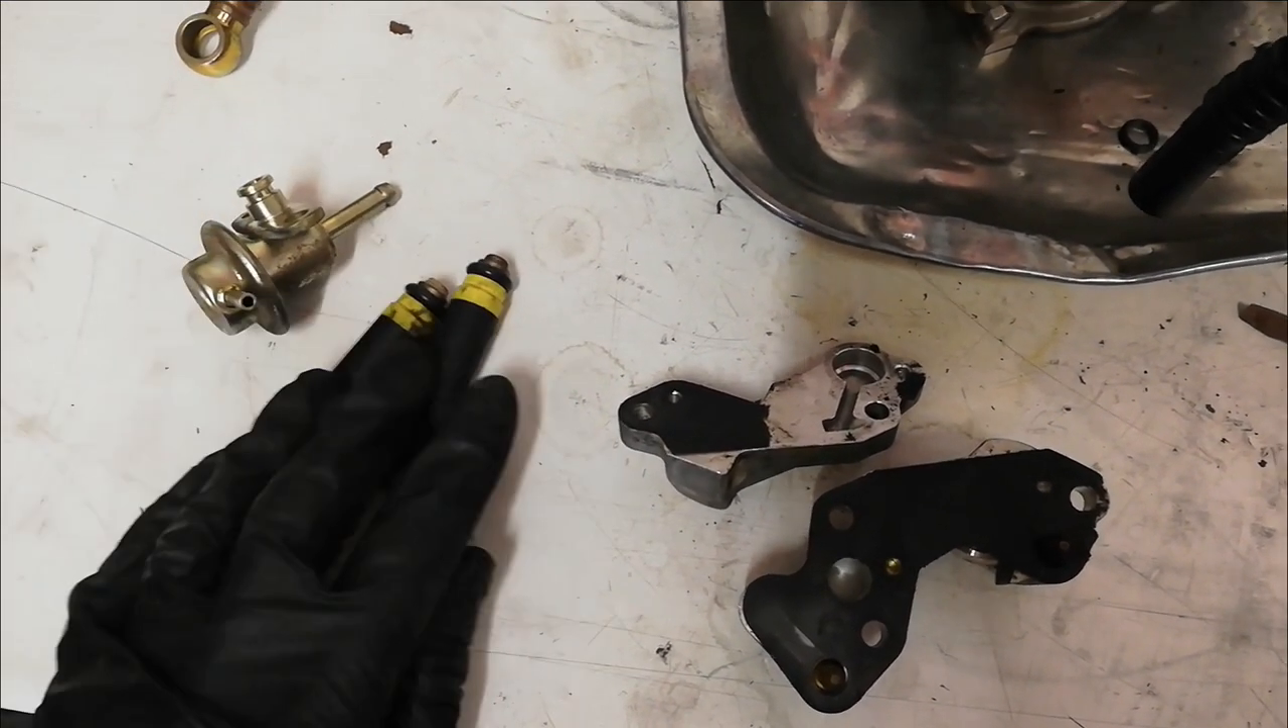So I've got the two injectors out of the throttle bodies.